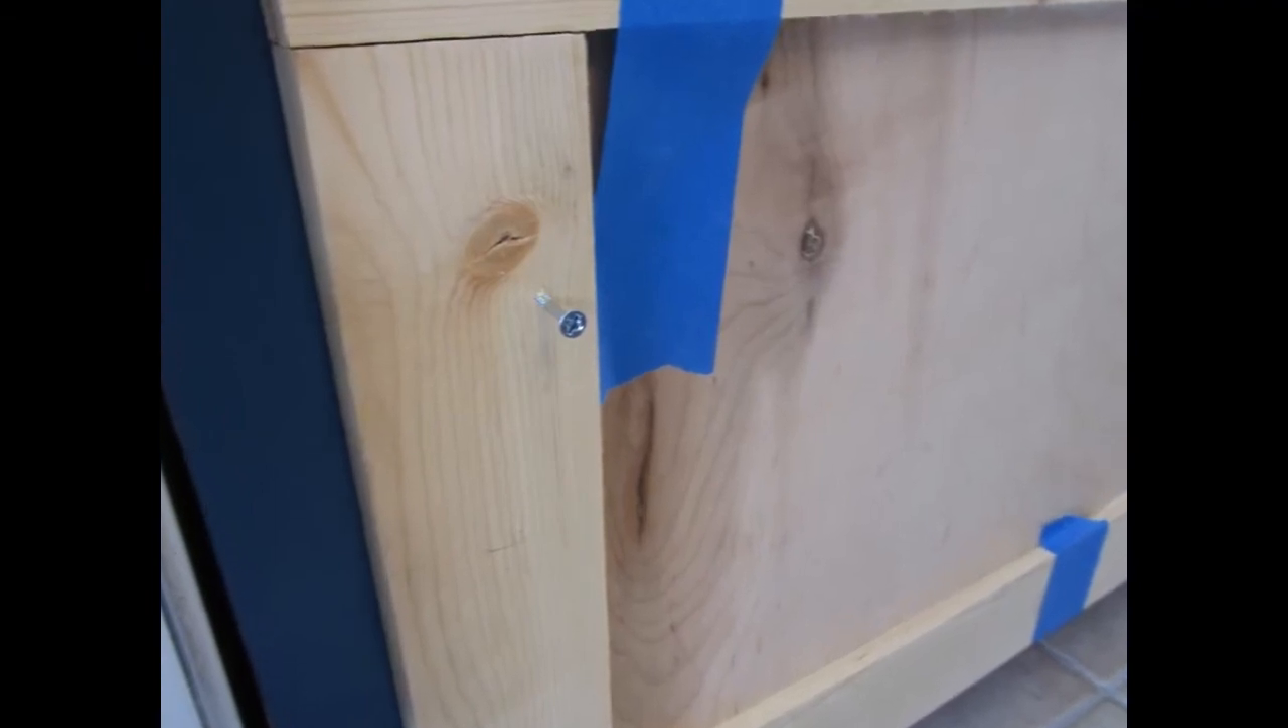And you can see here in this shot I actually used wood screws to go in through the front of the face frame to mount it in place.